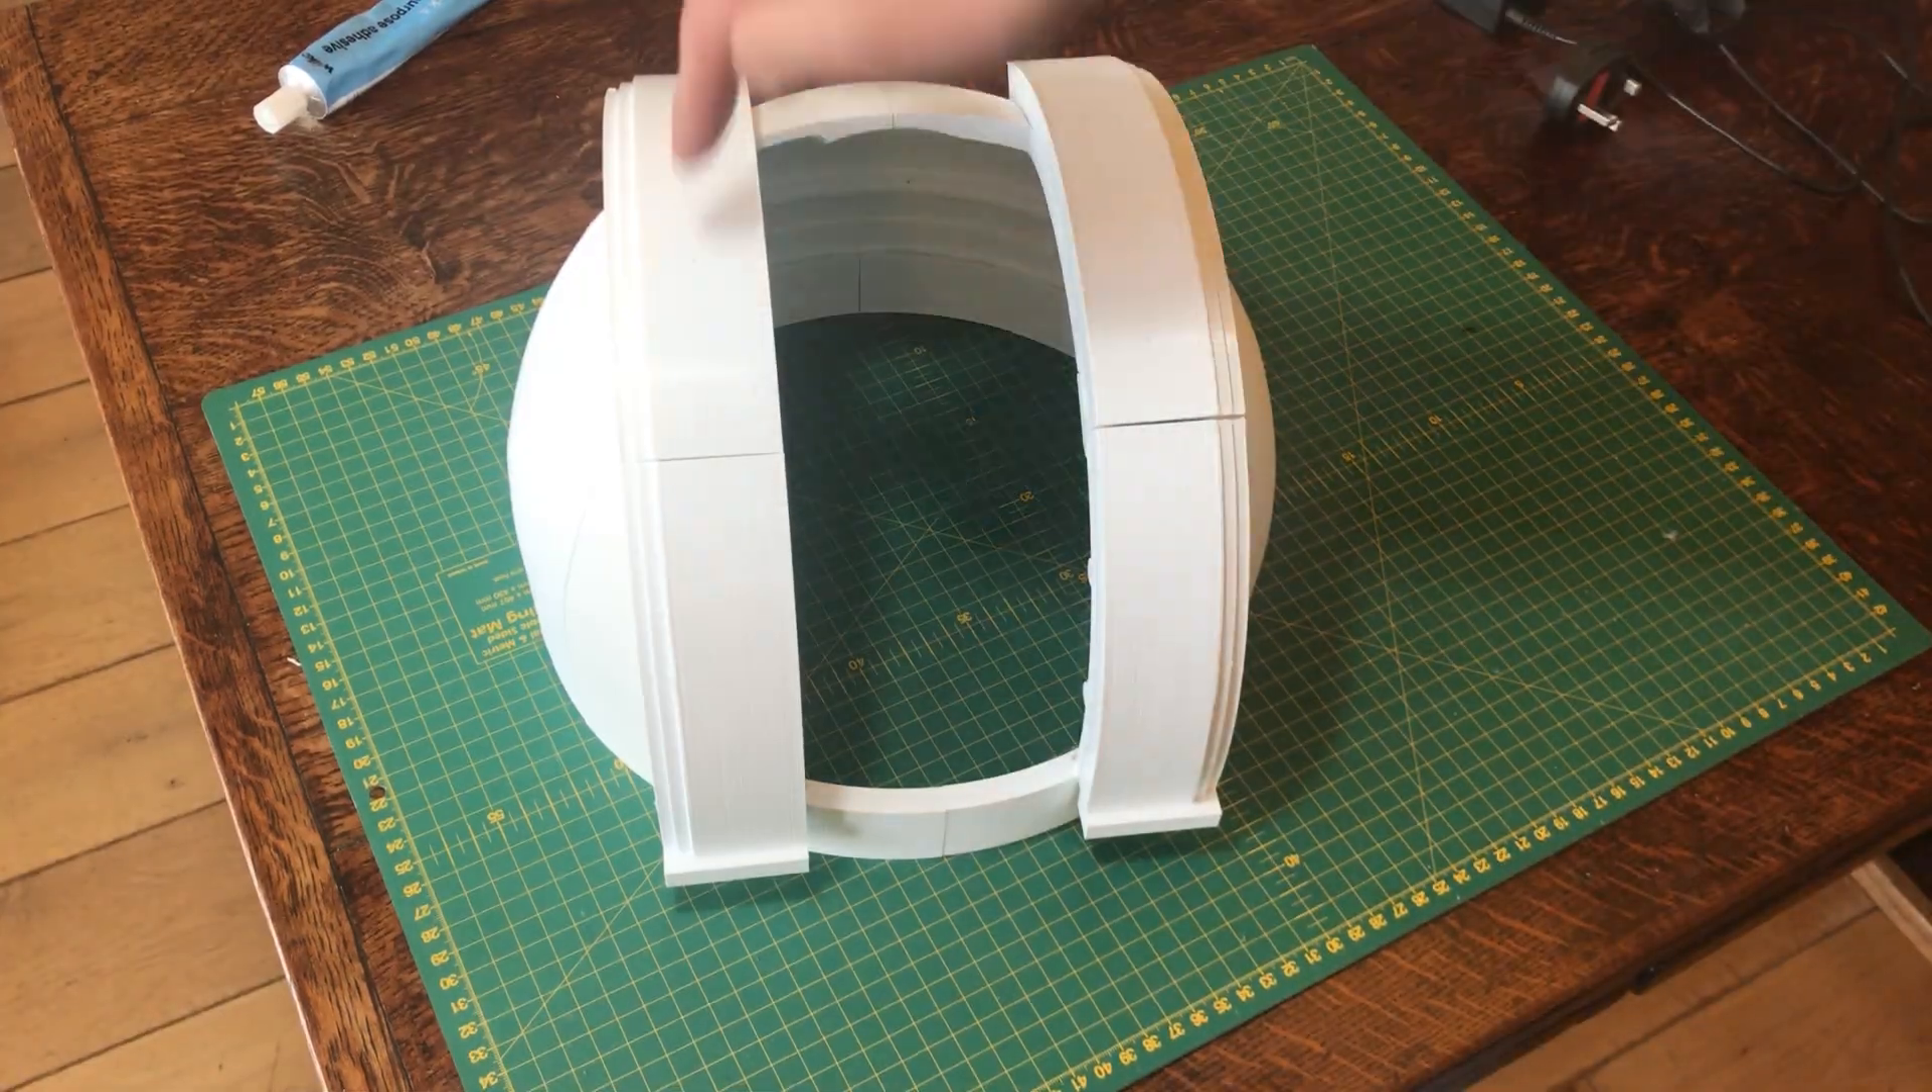So there you are those are the the fake doors in place on top of the dome and that's ready to go back onto the the telescope itself.